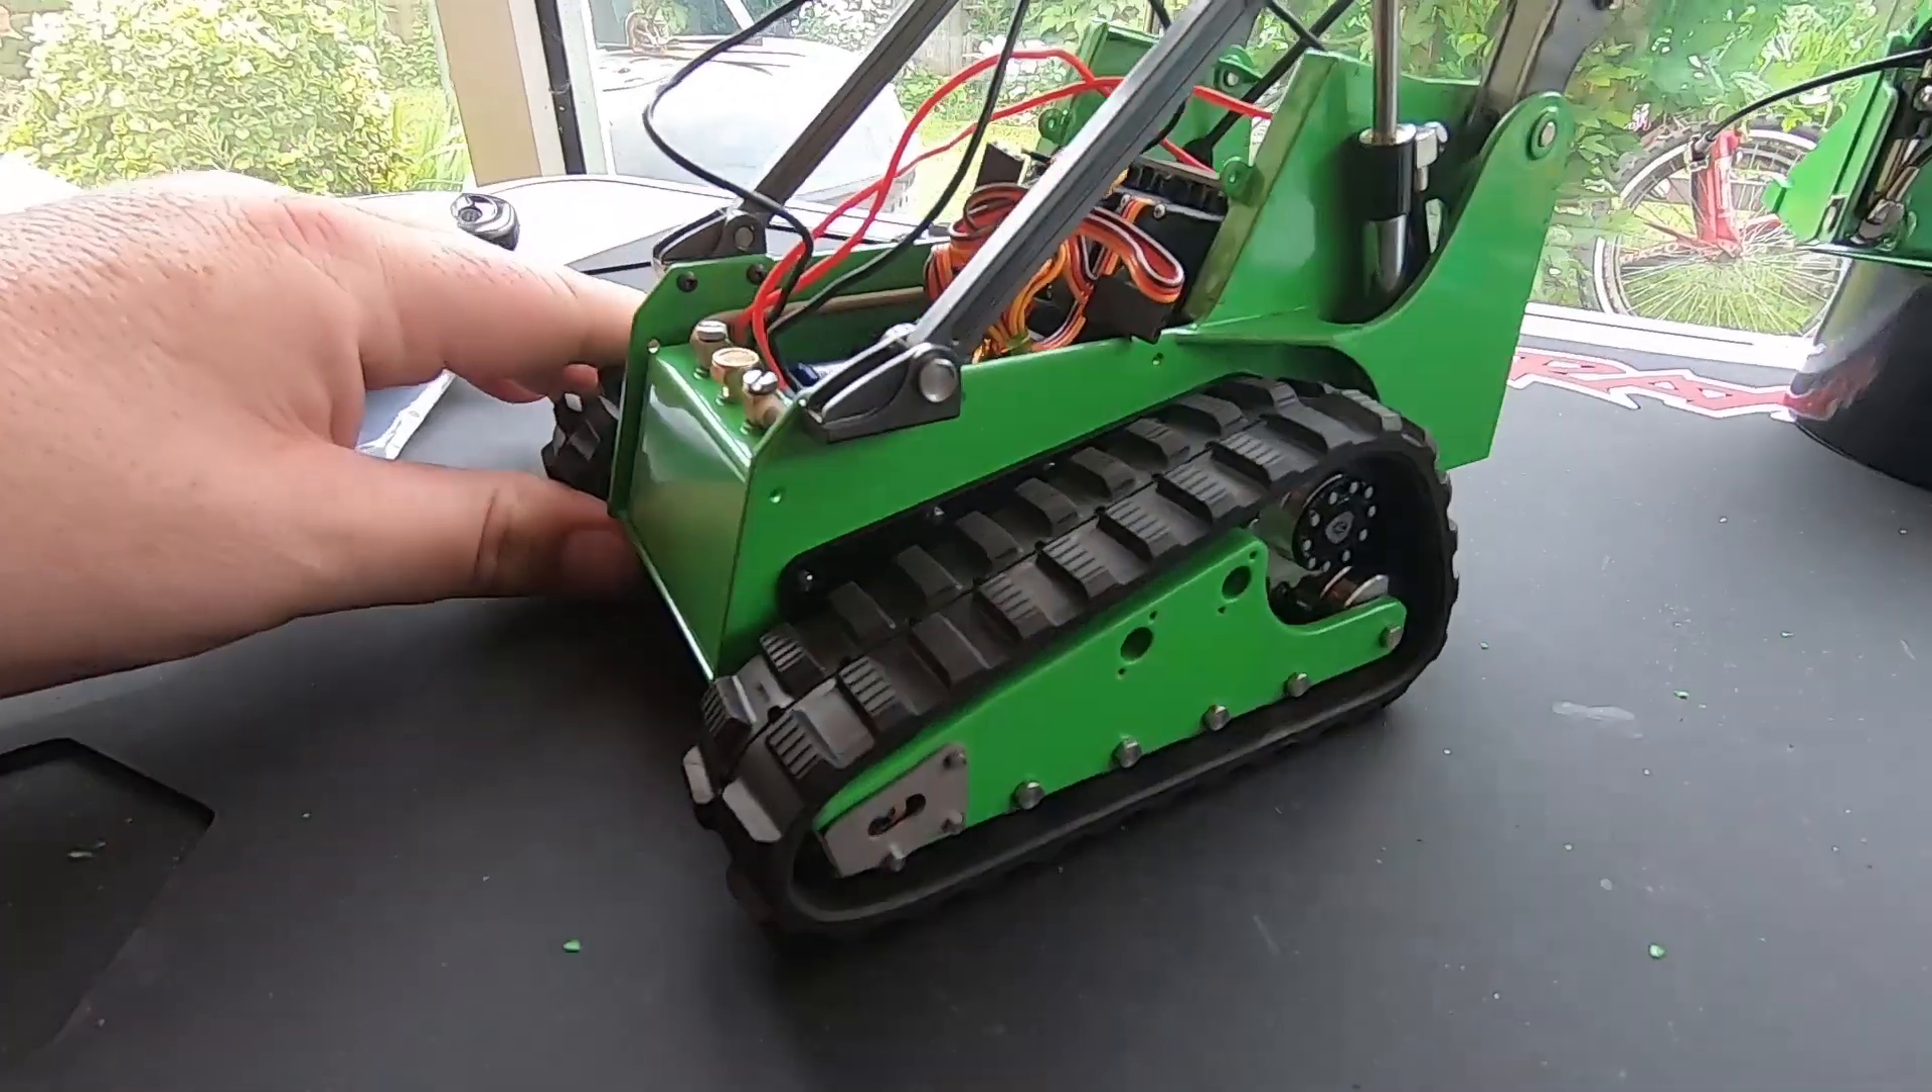We've got some tracks on the base now.